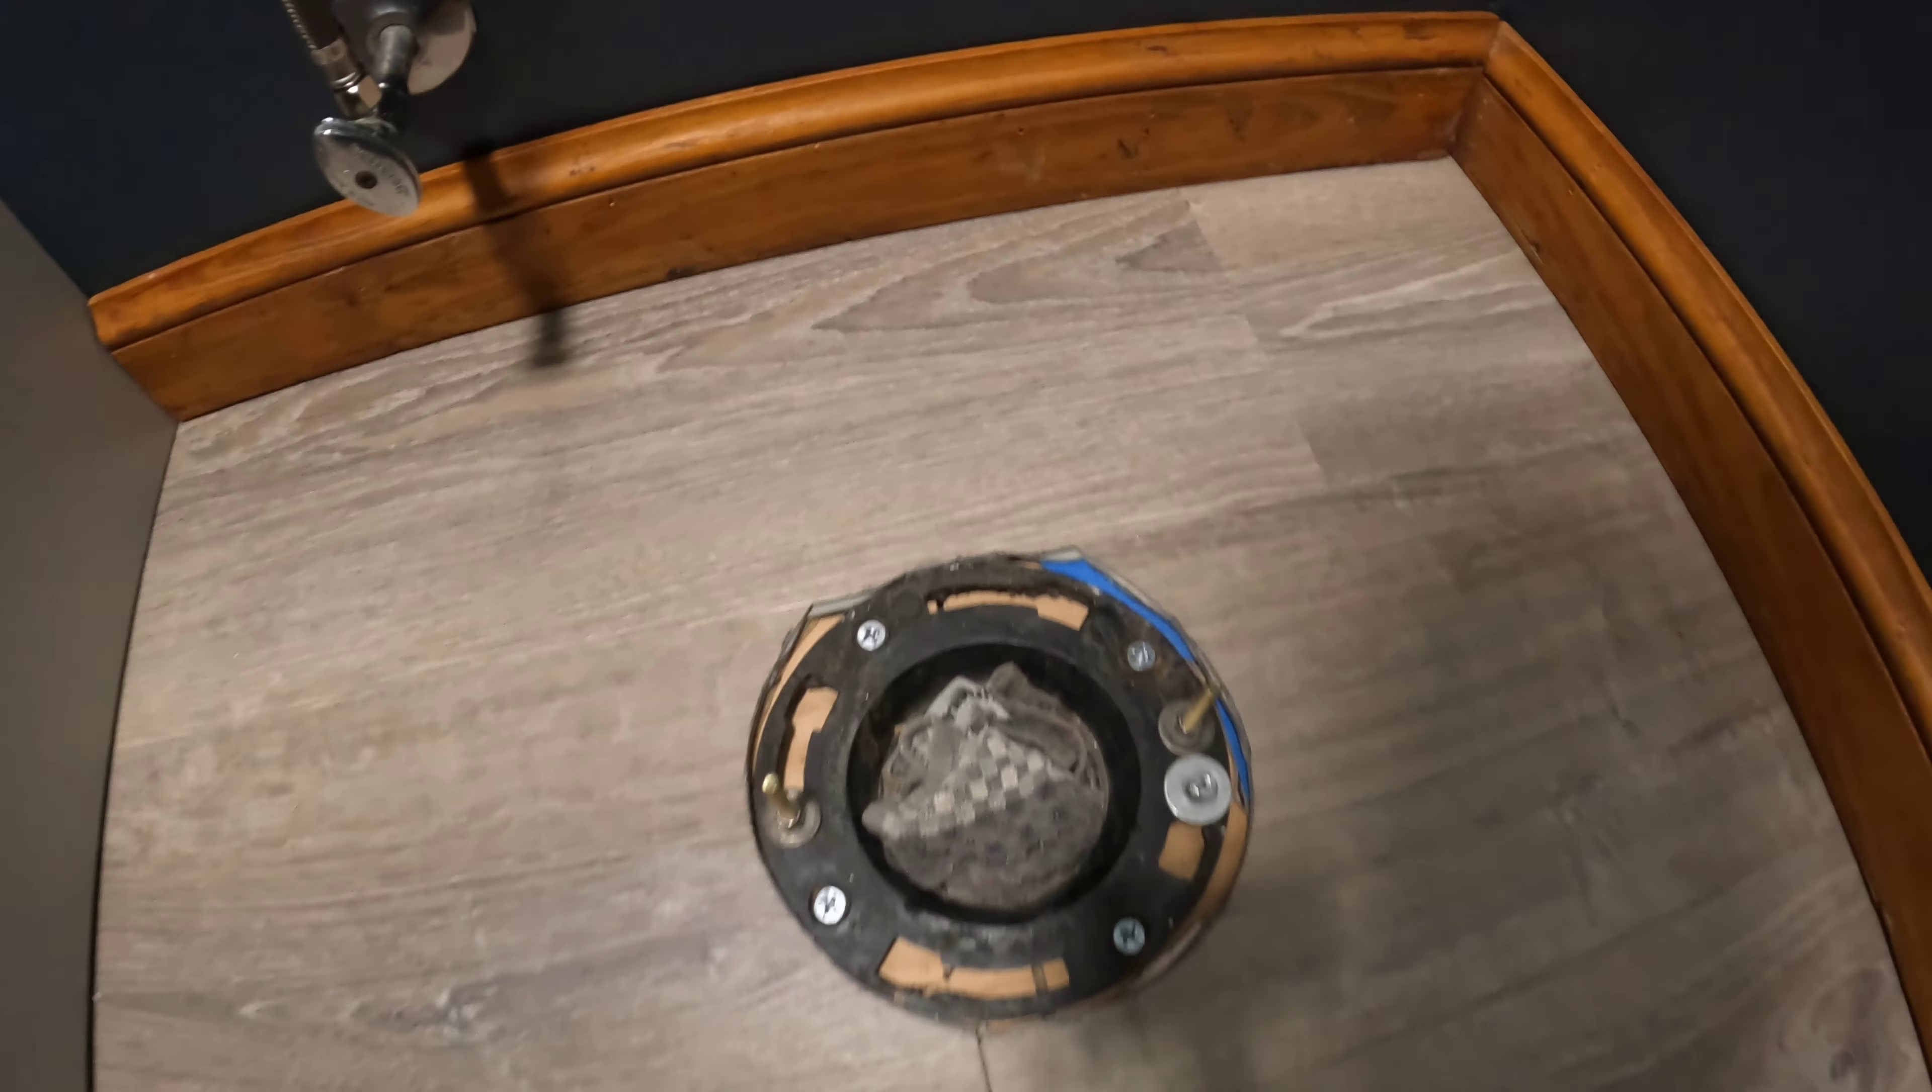I've already installed my flange bolts.